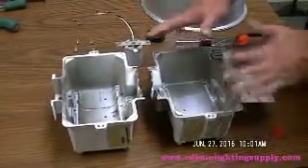So, anyway, we have this whole casing absolutely gutted here, meaning we've removed all the parts.